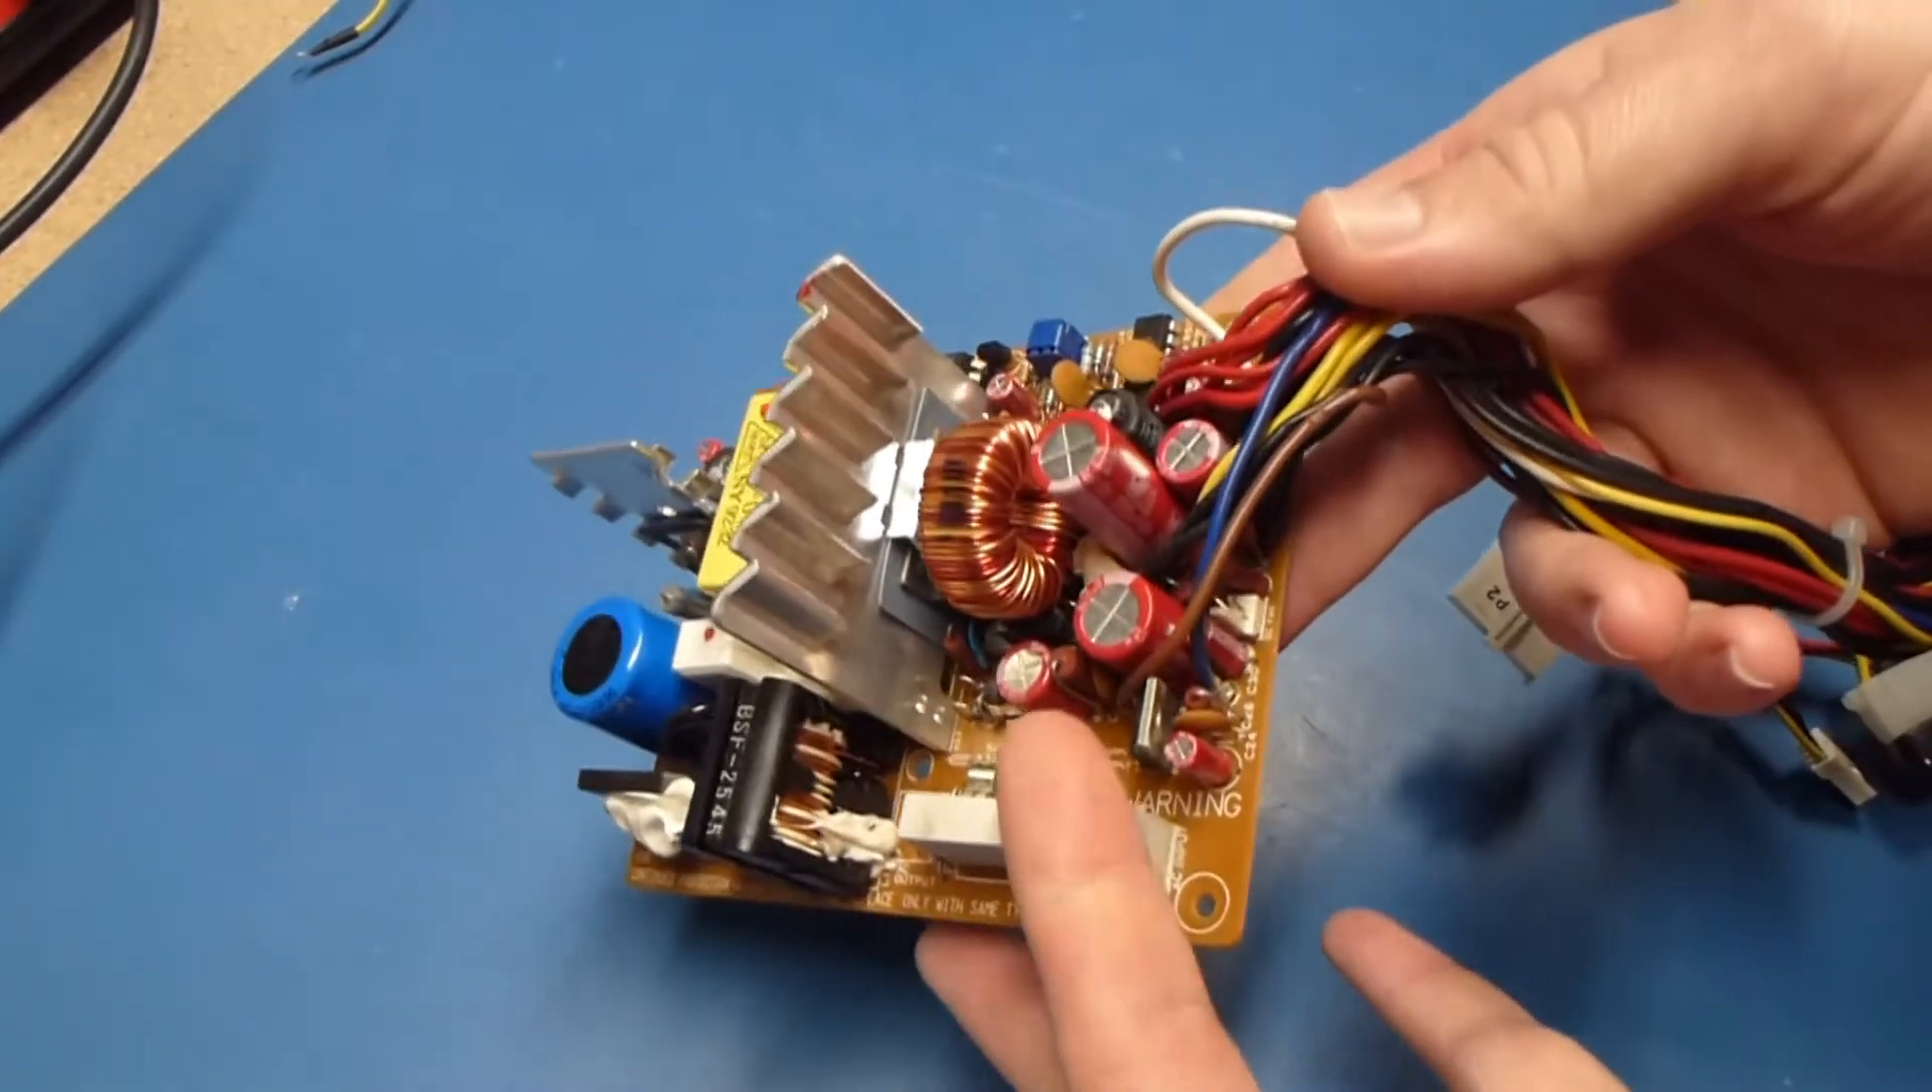Alright, we got our pretty new red caps installed here.